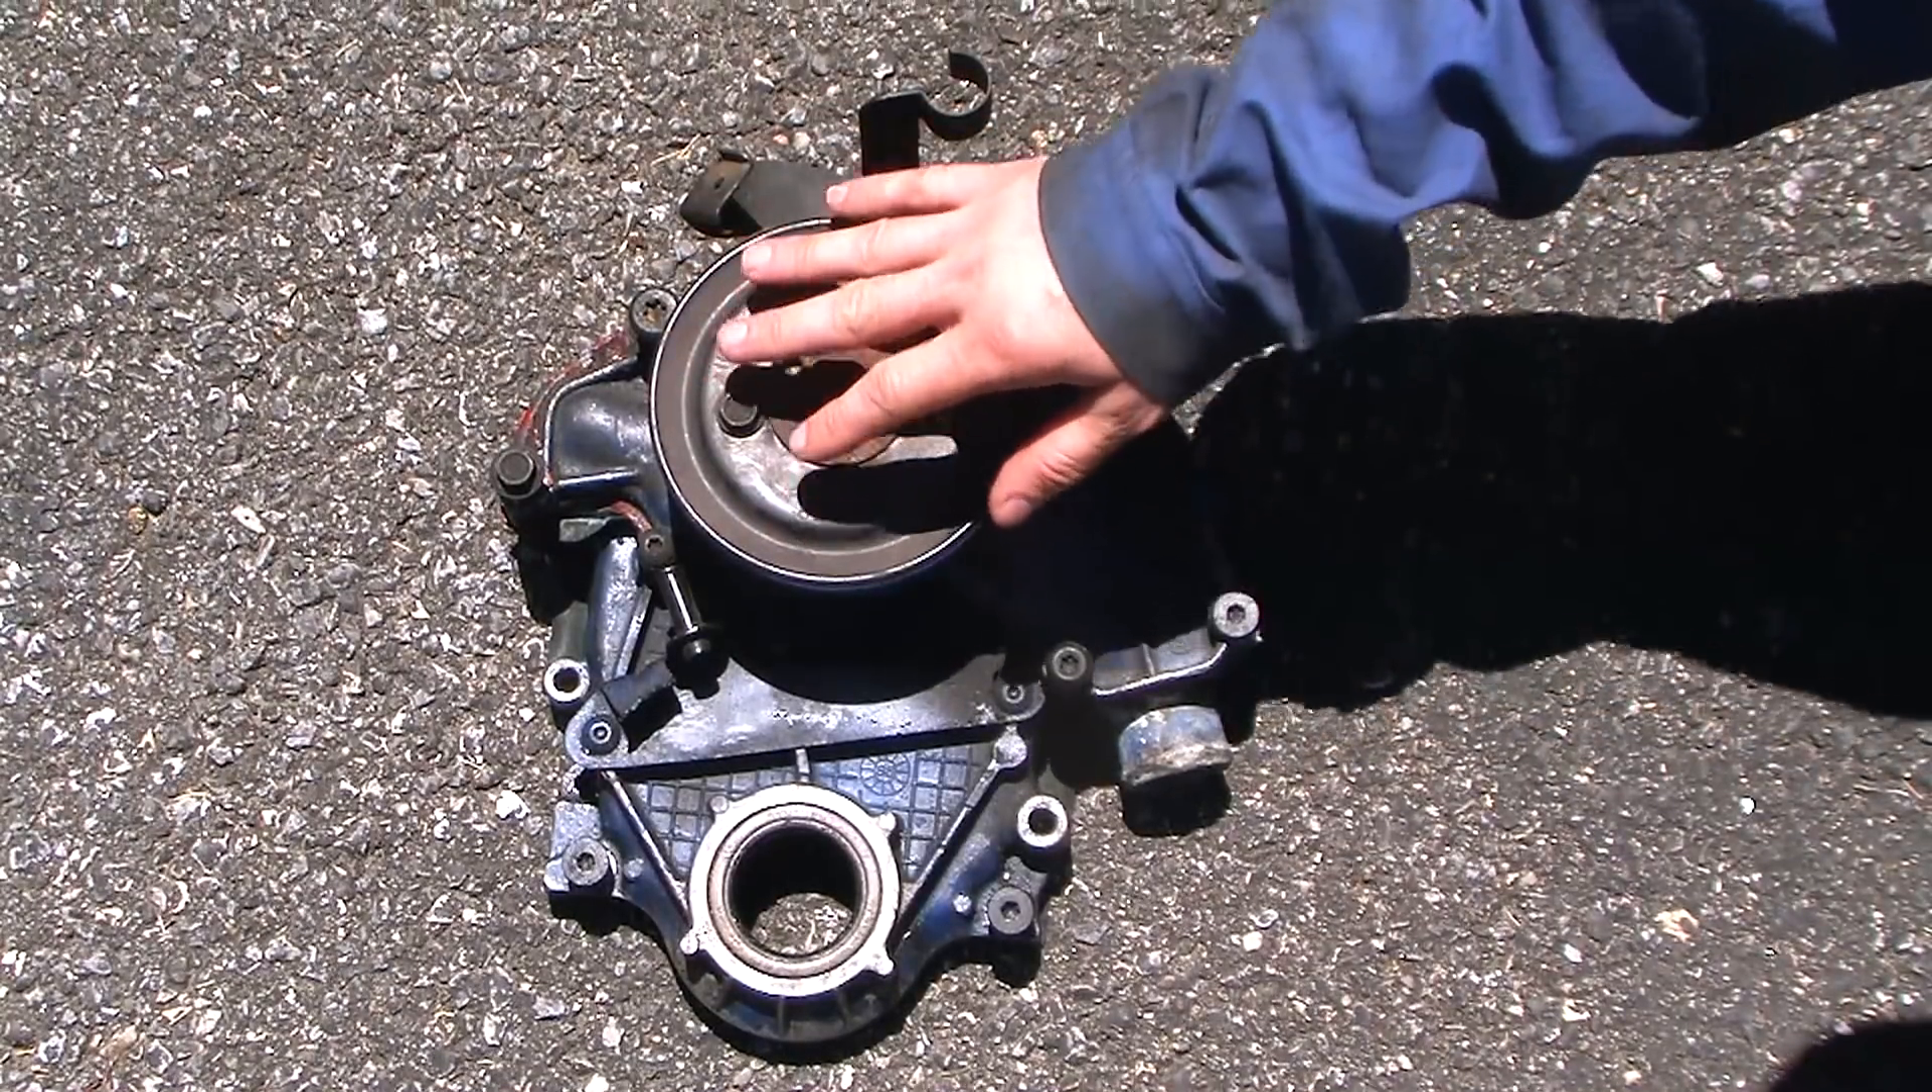Alright, here's the timing chain cover removed.